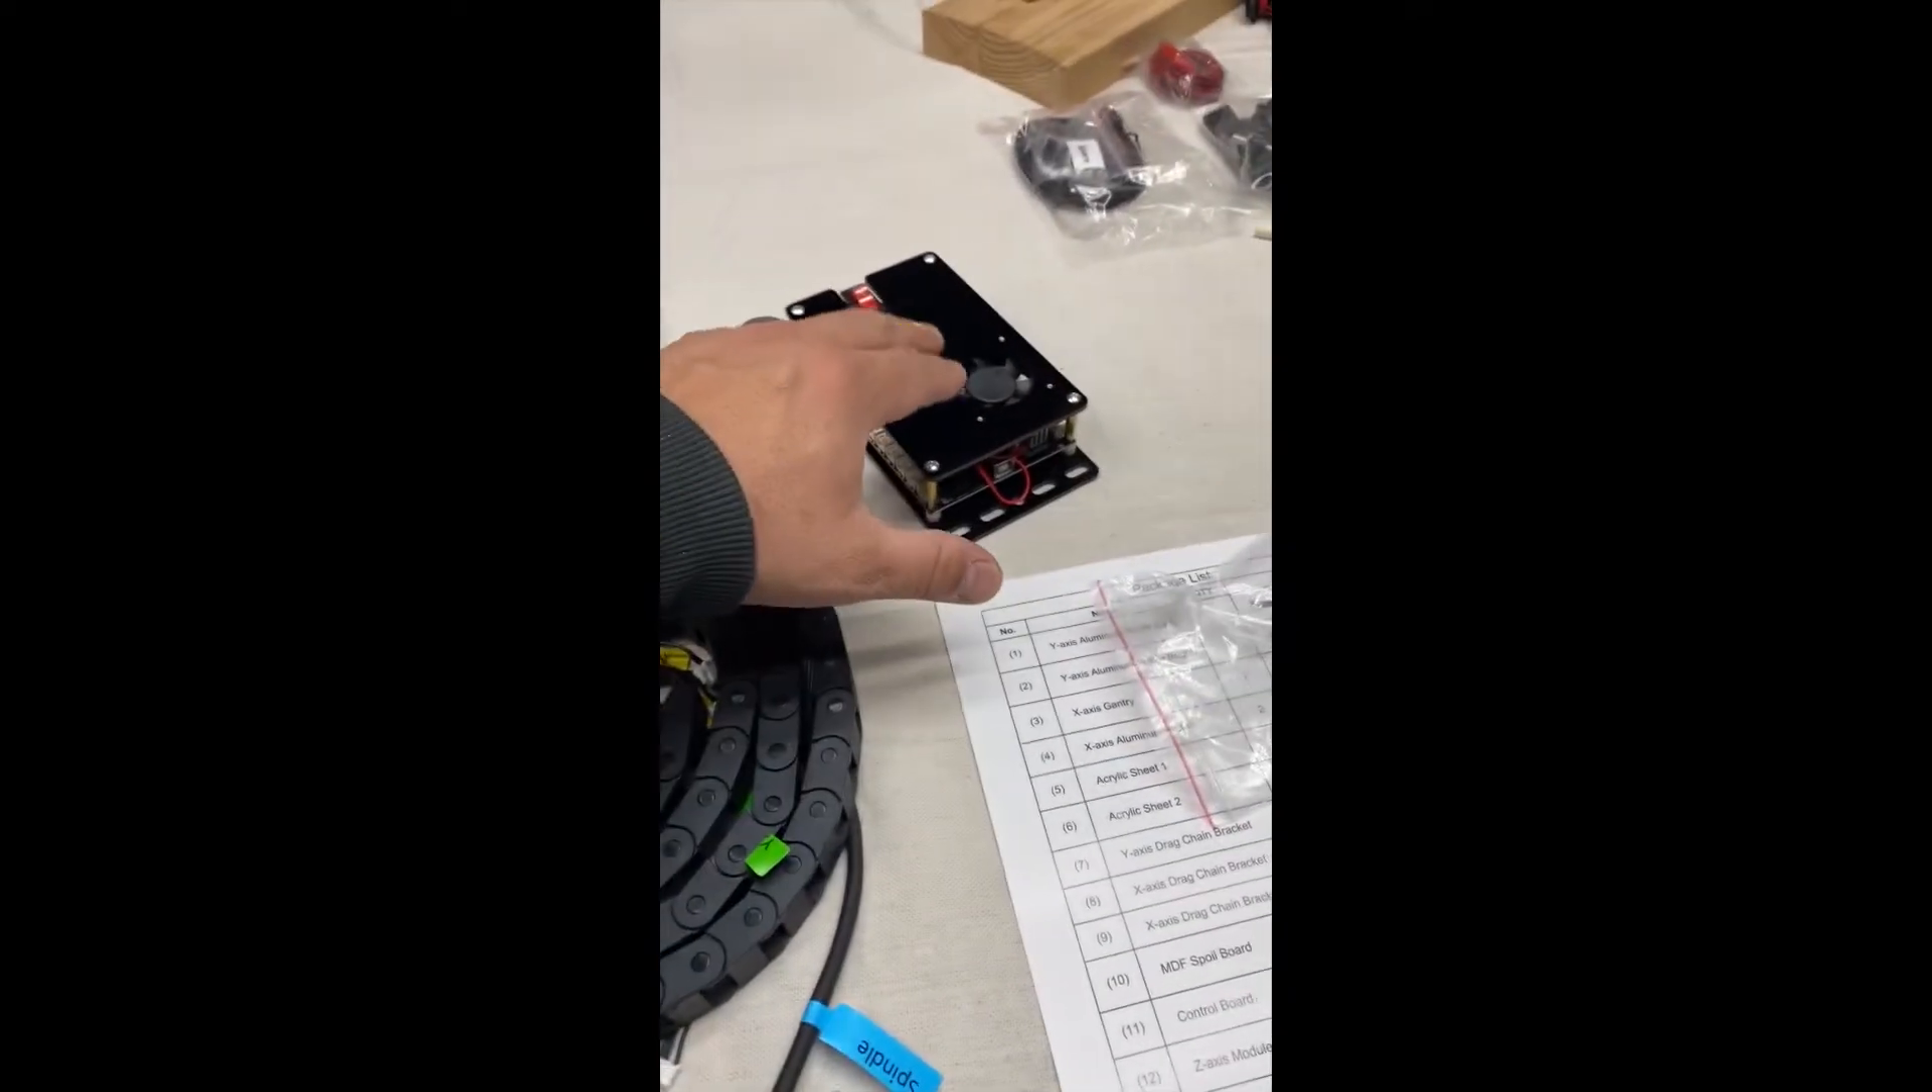Now what's left is I have get the drag chain installed and then the control board and get everything wired up.